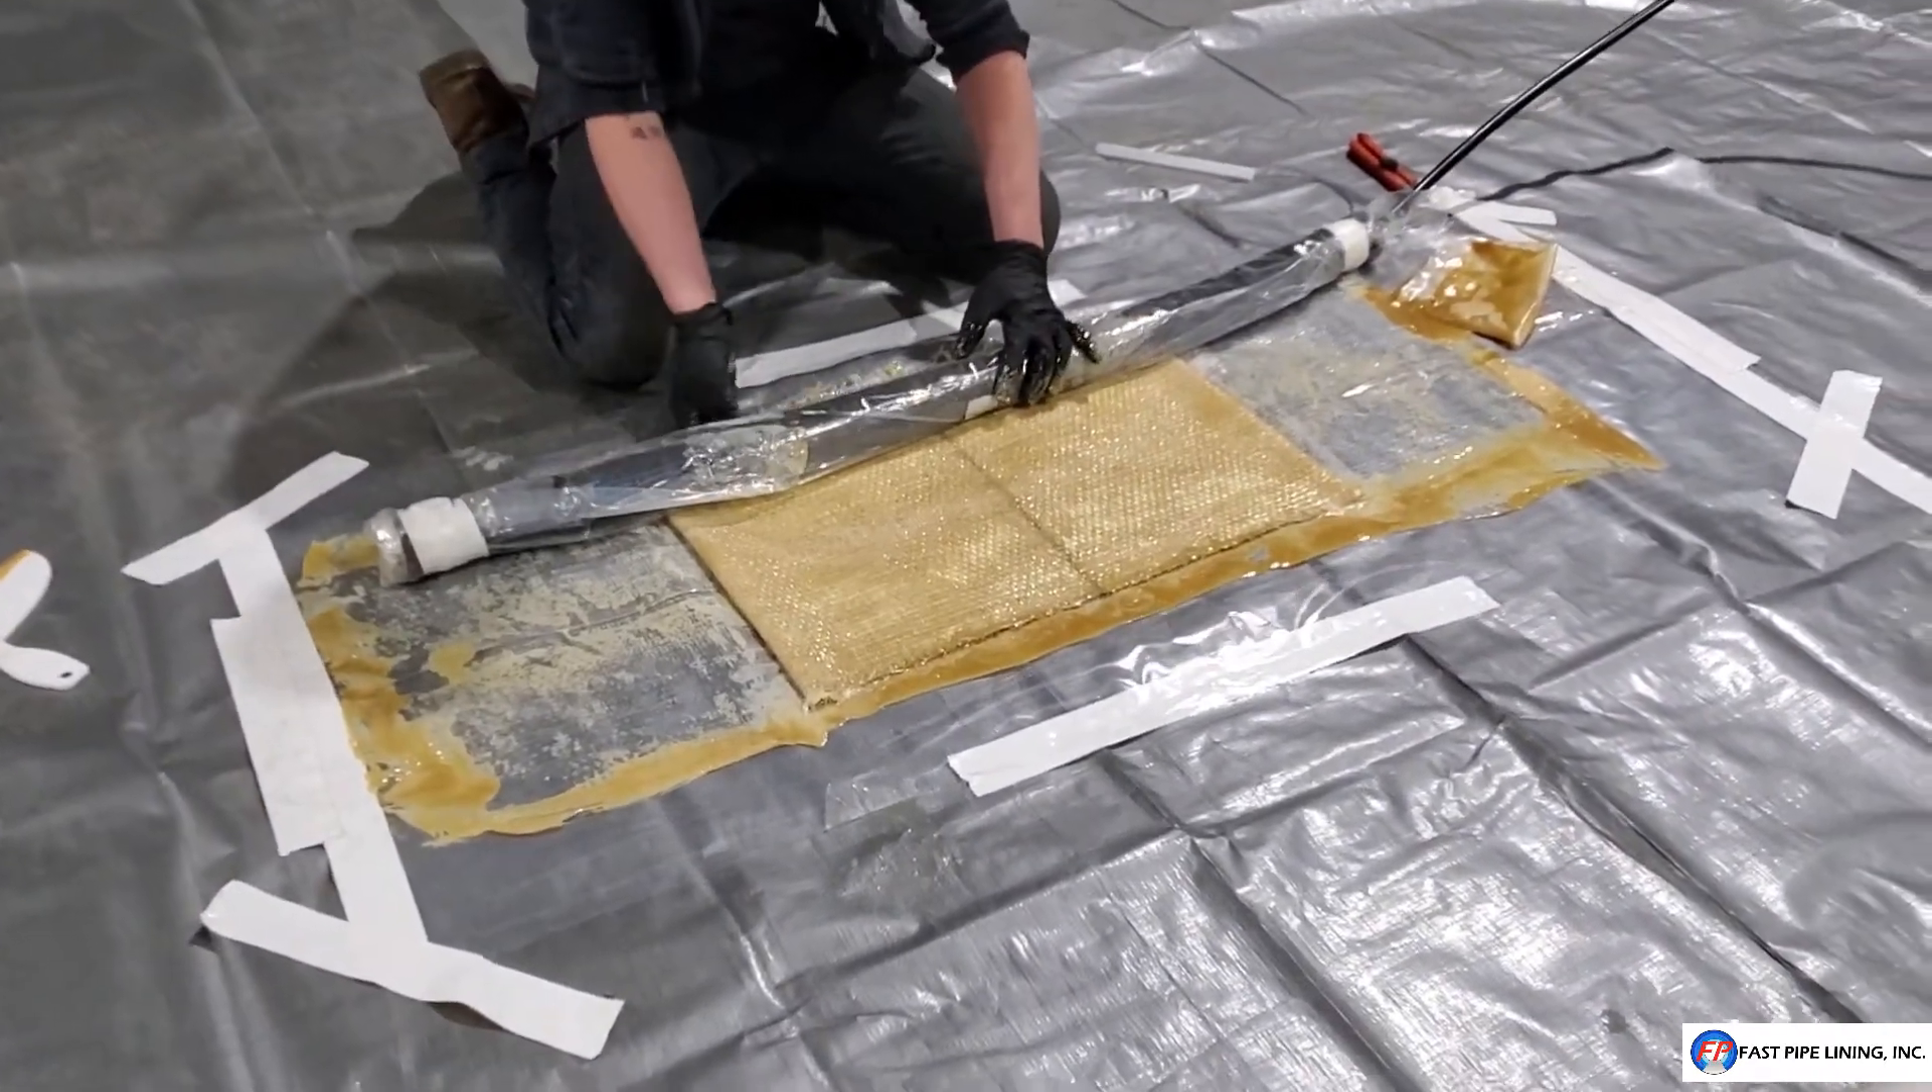Covered in plastic, your packer is now protected from the resin.